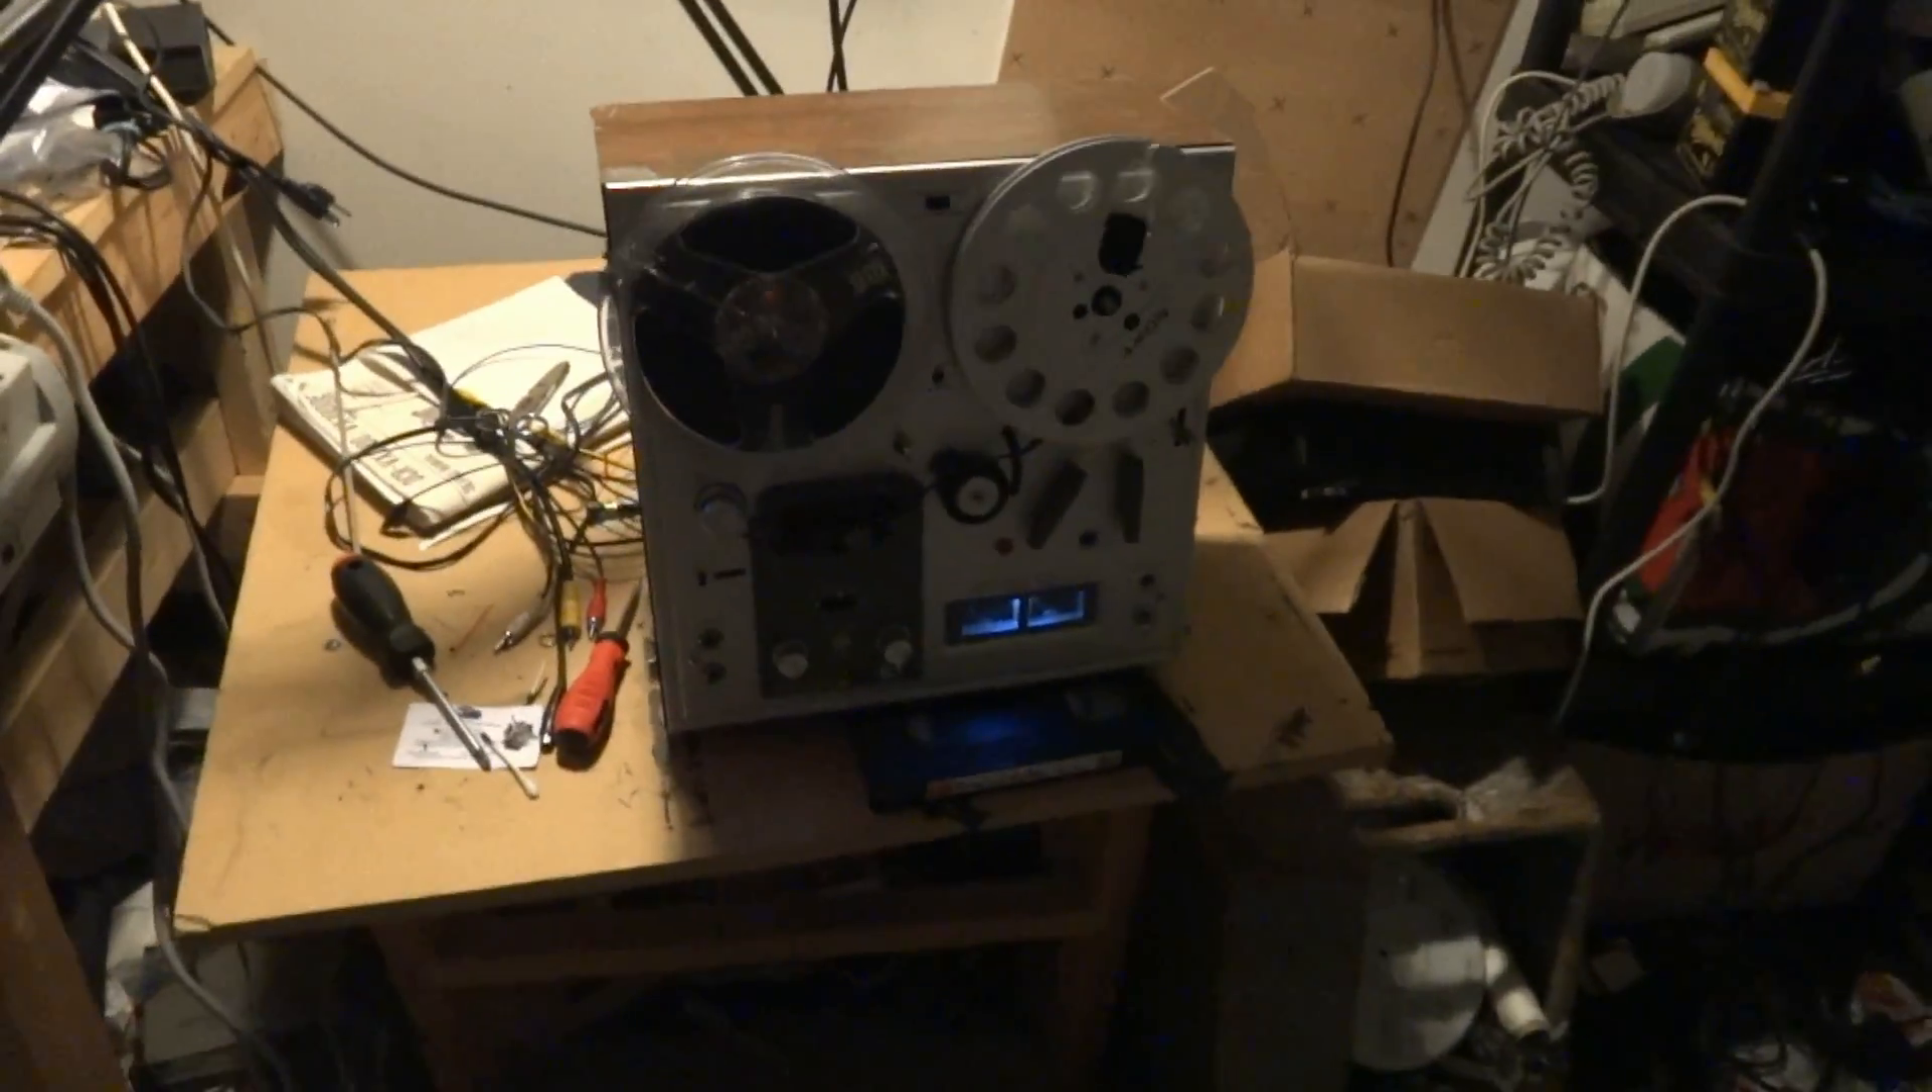The units all back together.